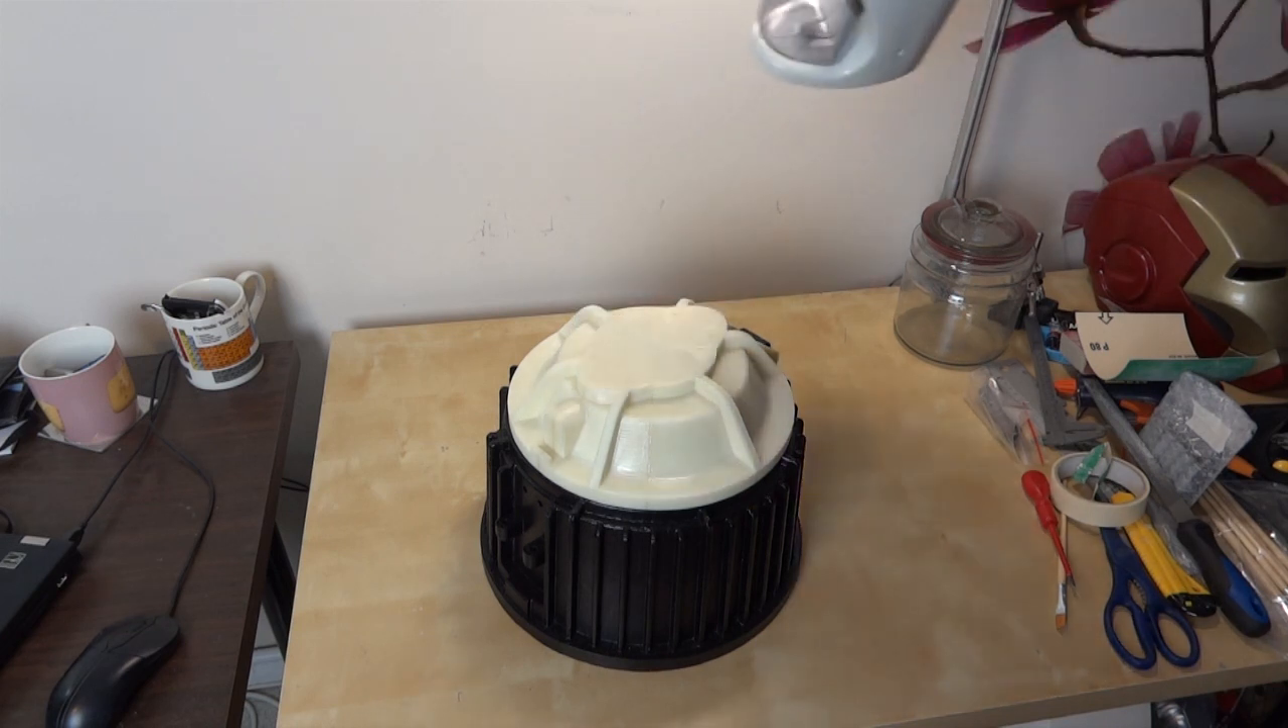So my lid sections are all stuck together and as you can see the whole thing fits together quite nicely.